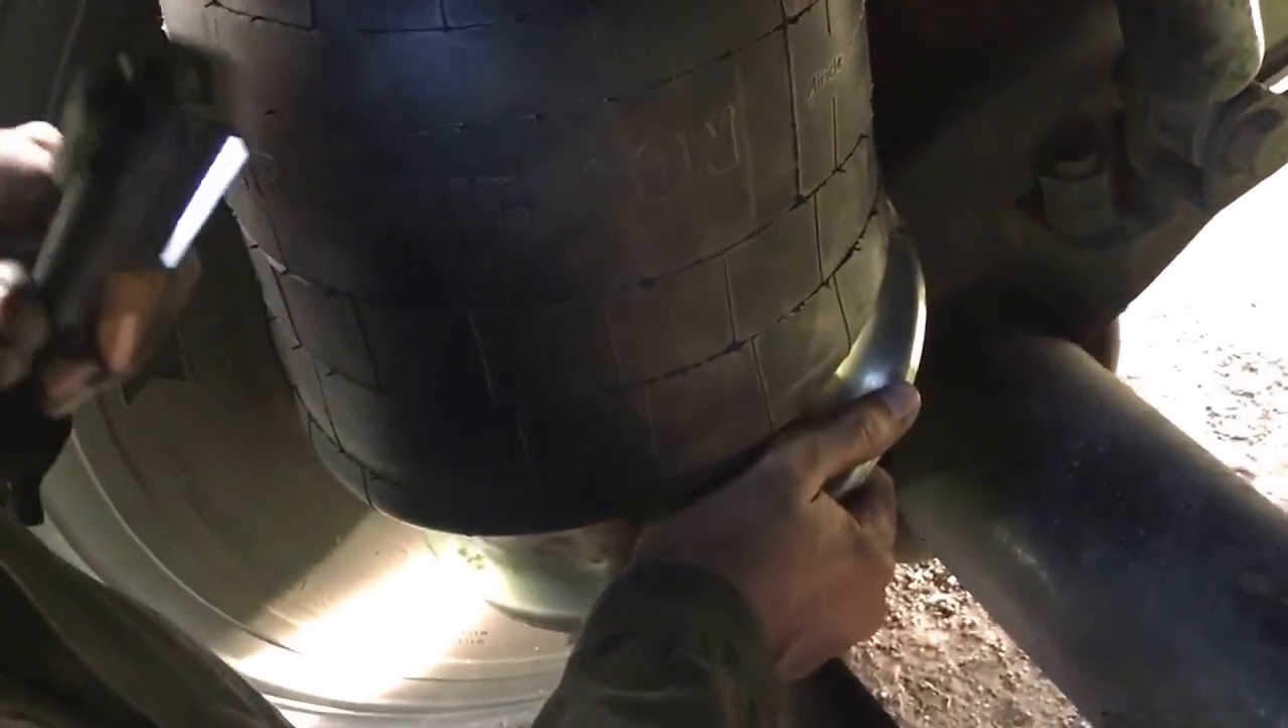Aquí ya pusimos la bolsa de aire.